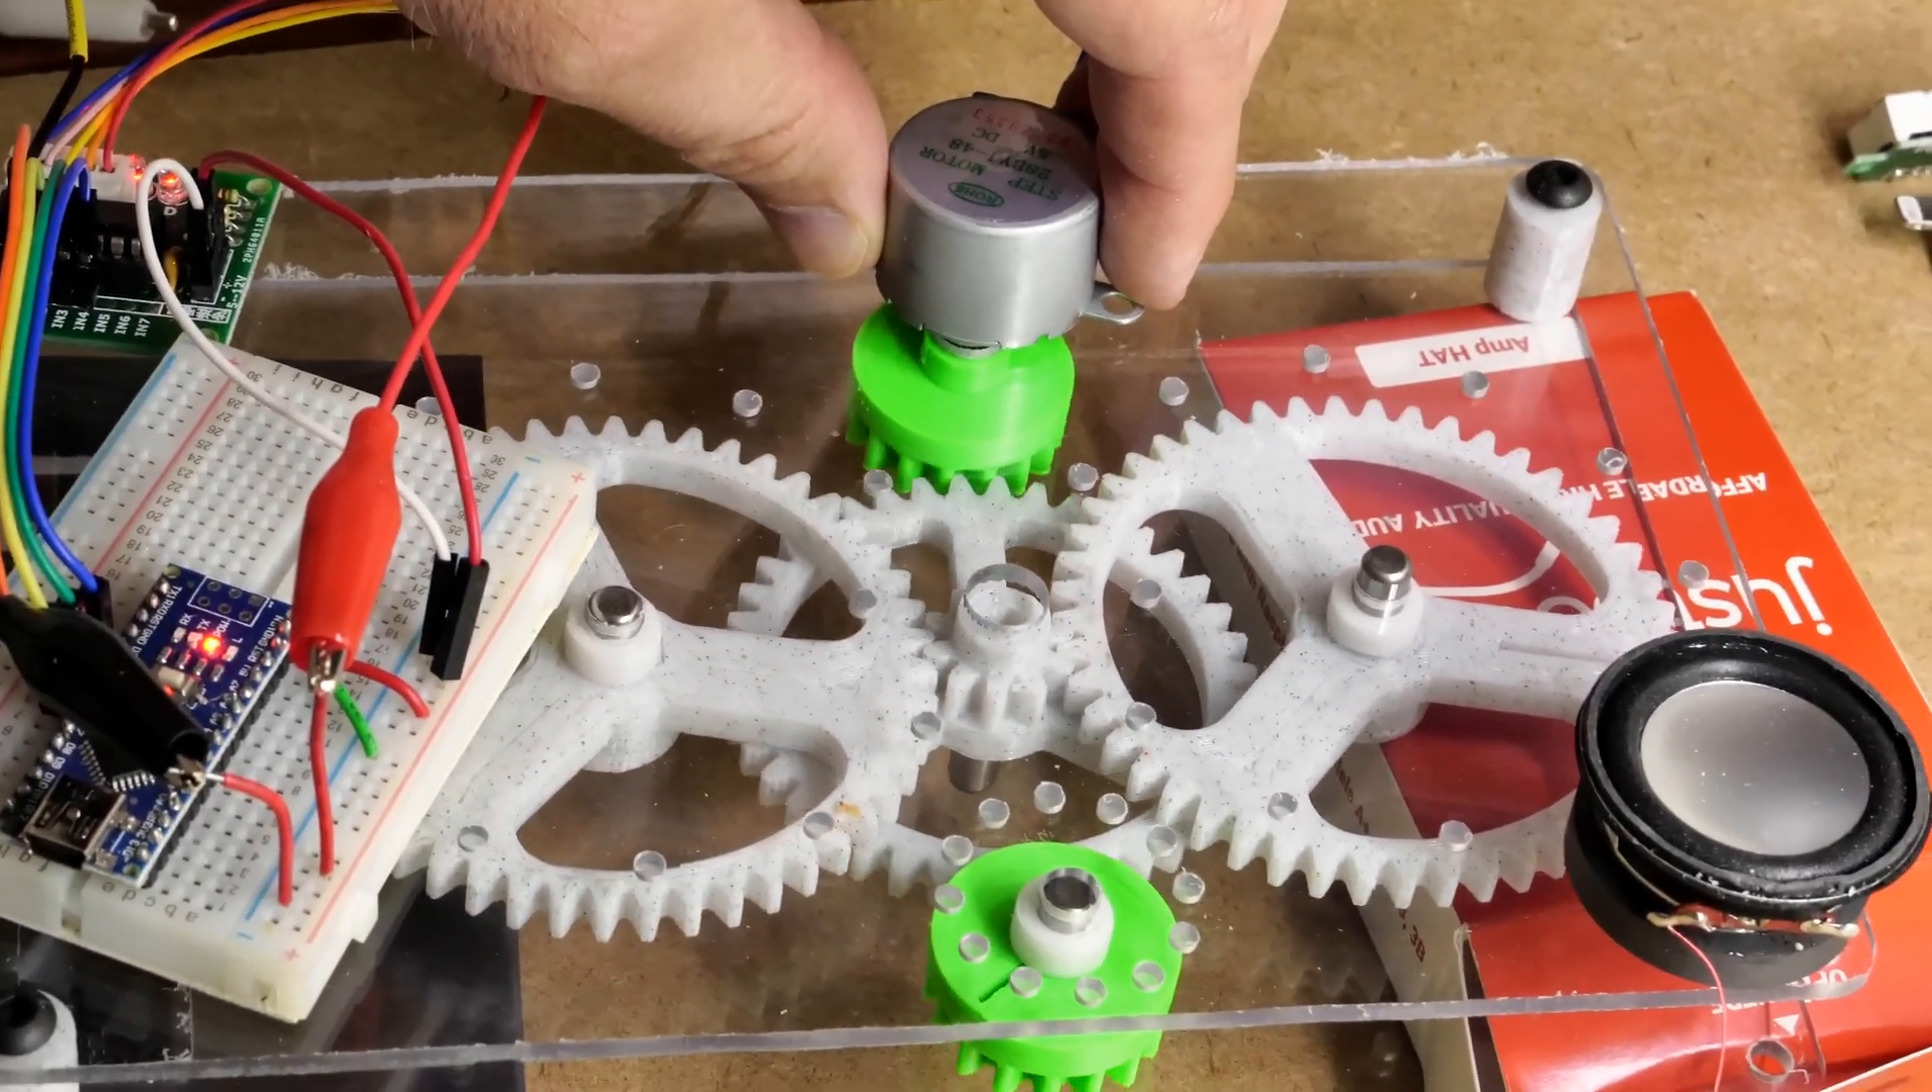But what's not good is that the, that the stepper motor is actually not locked down yet.